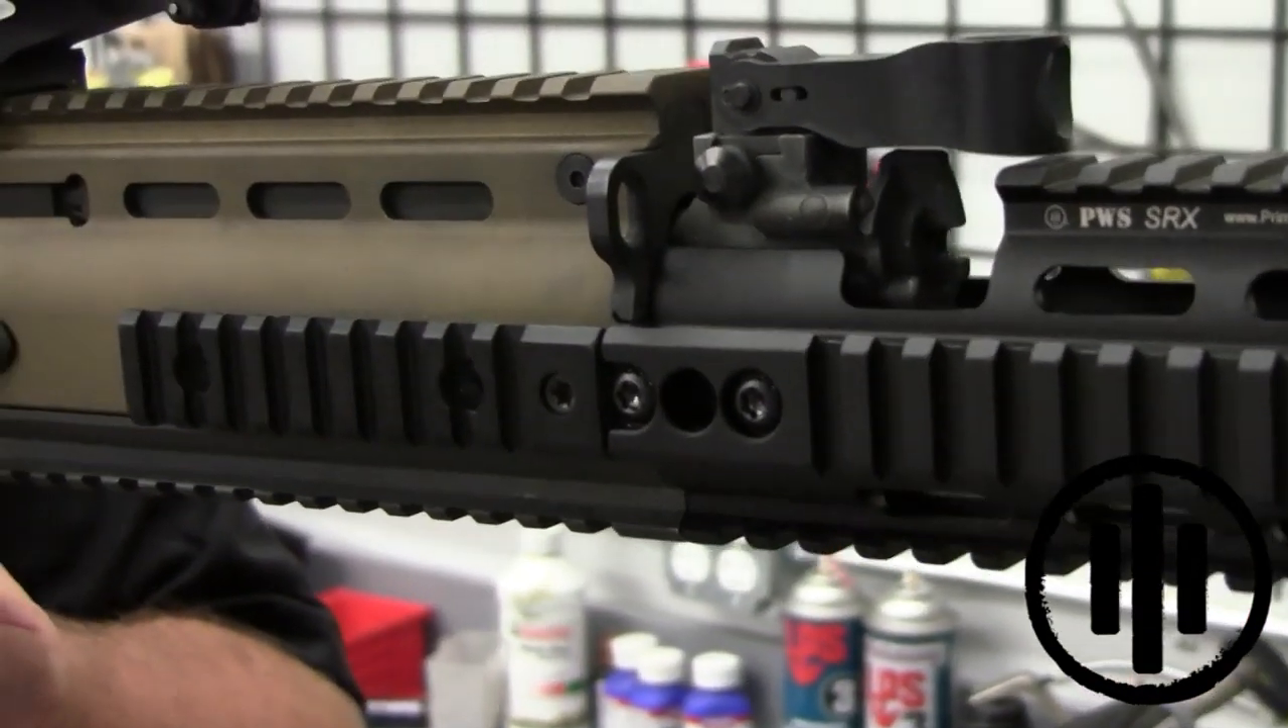As you can see the final SRX install is very clean. It matches up with the rest of the gun very nicely.